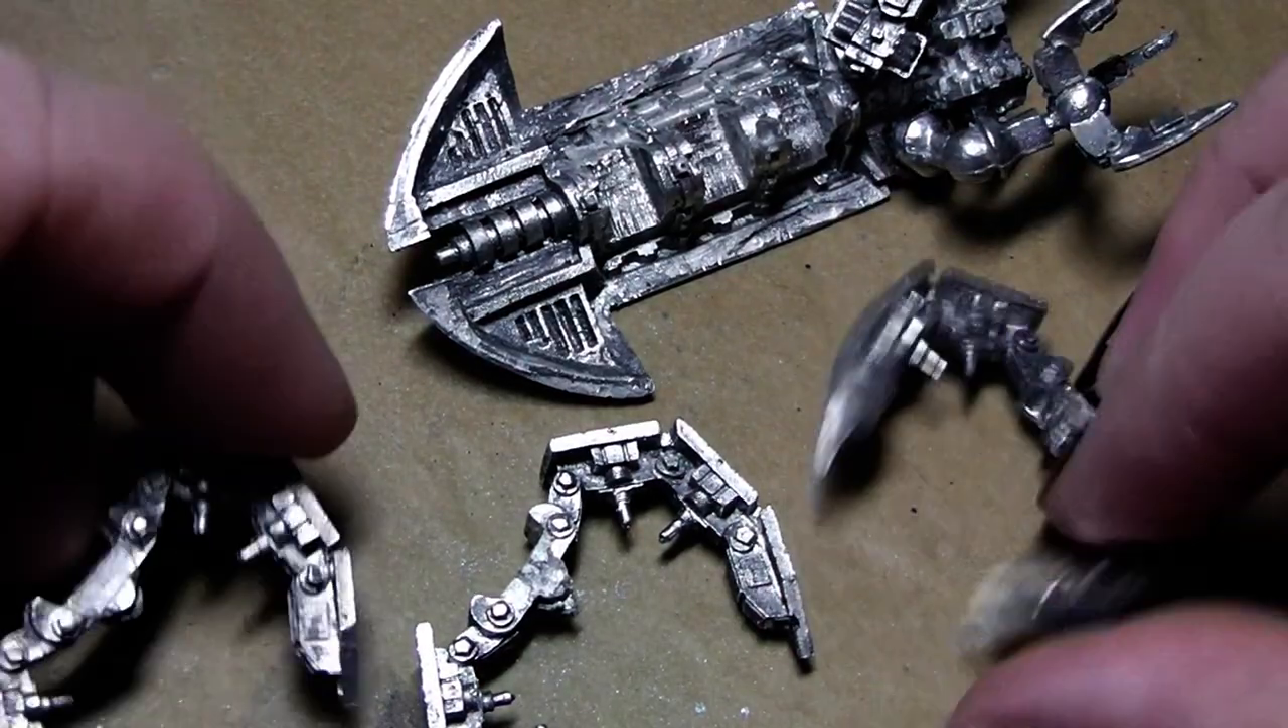I only attach the arms and the weapon, so the legs are still loose.